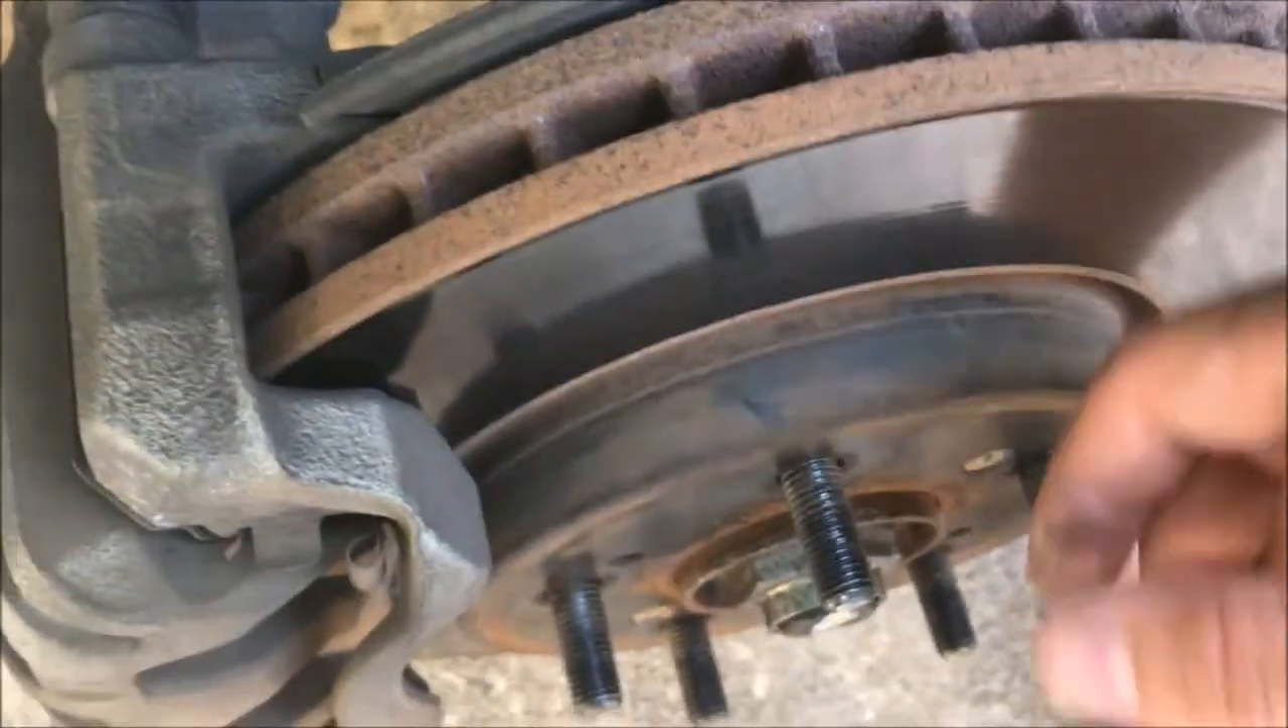Alright, so I got the wheel off.